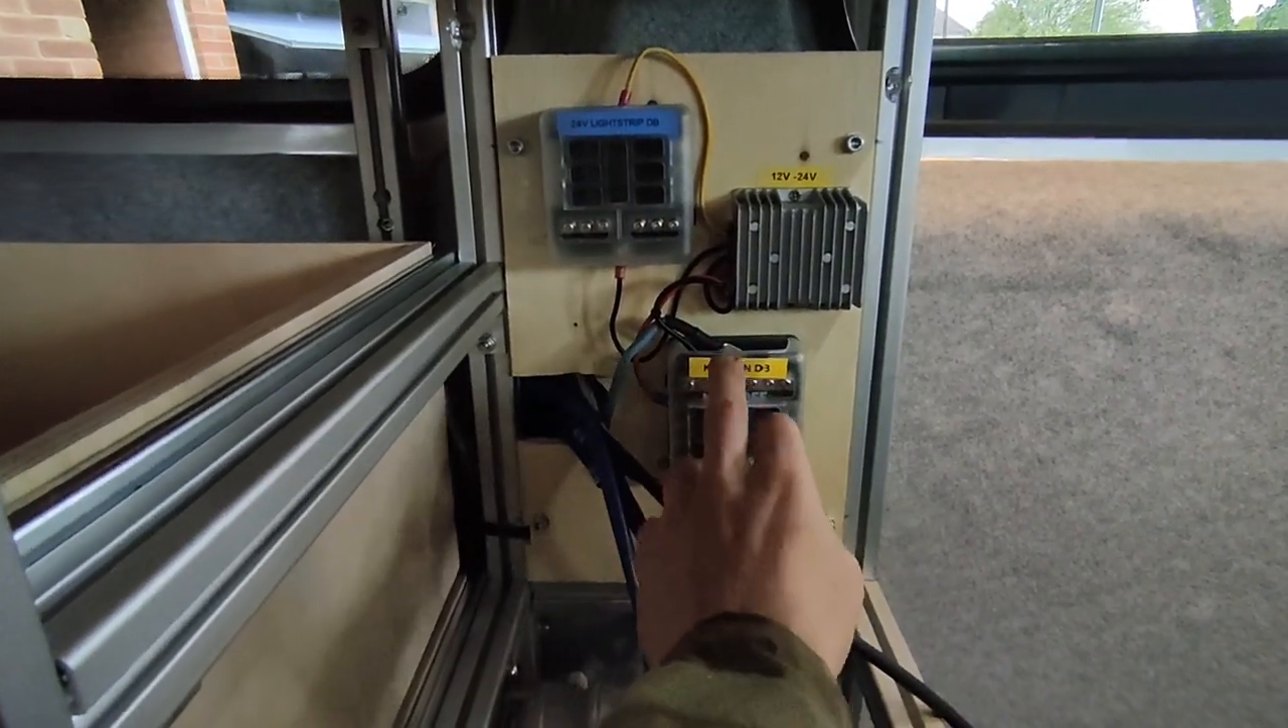So yesterday I didn't actually get the camera out to do much filming but I've put in all of the local distribution points so as well as mounting some plywood to the metal frame to actually fit them on.